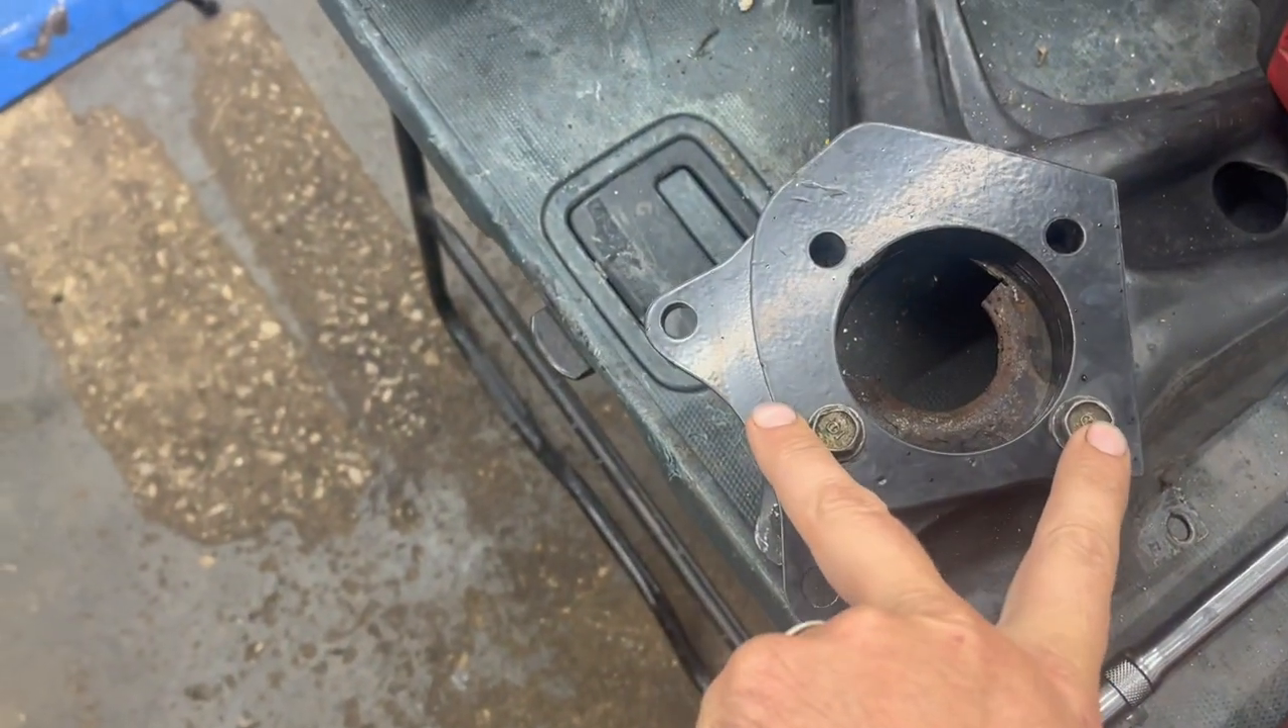So like you can see here two of the bolt holes did line up and then um We had to drill that one out to where it actually lined up.